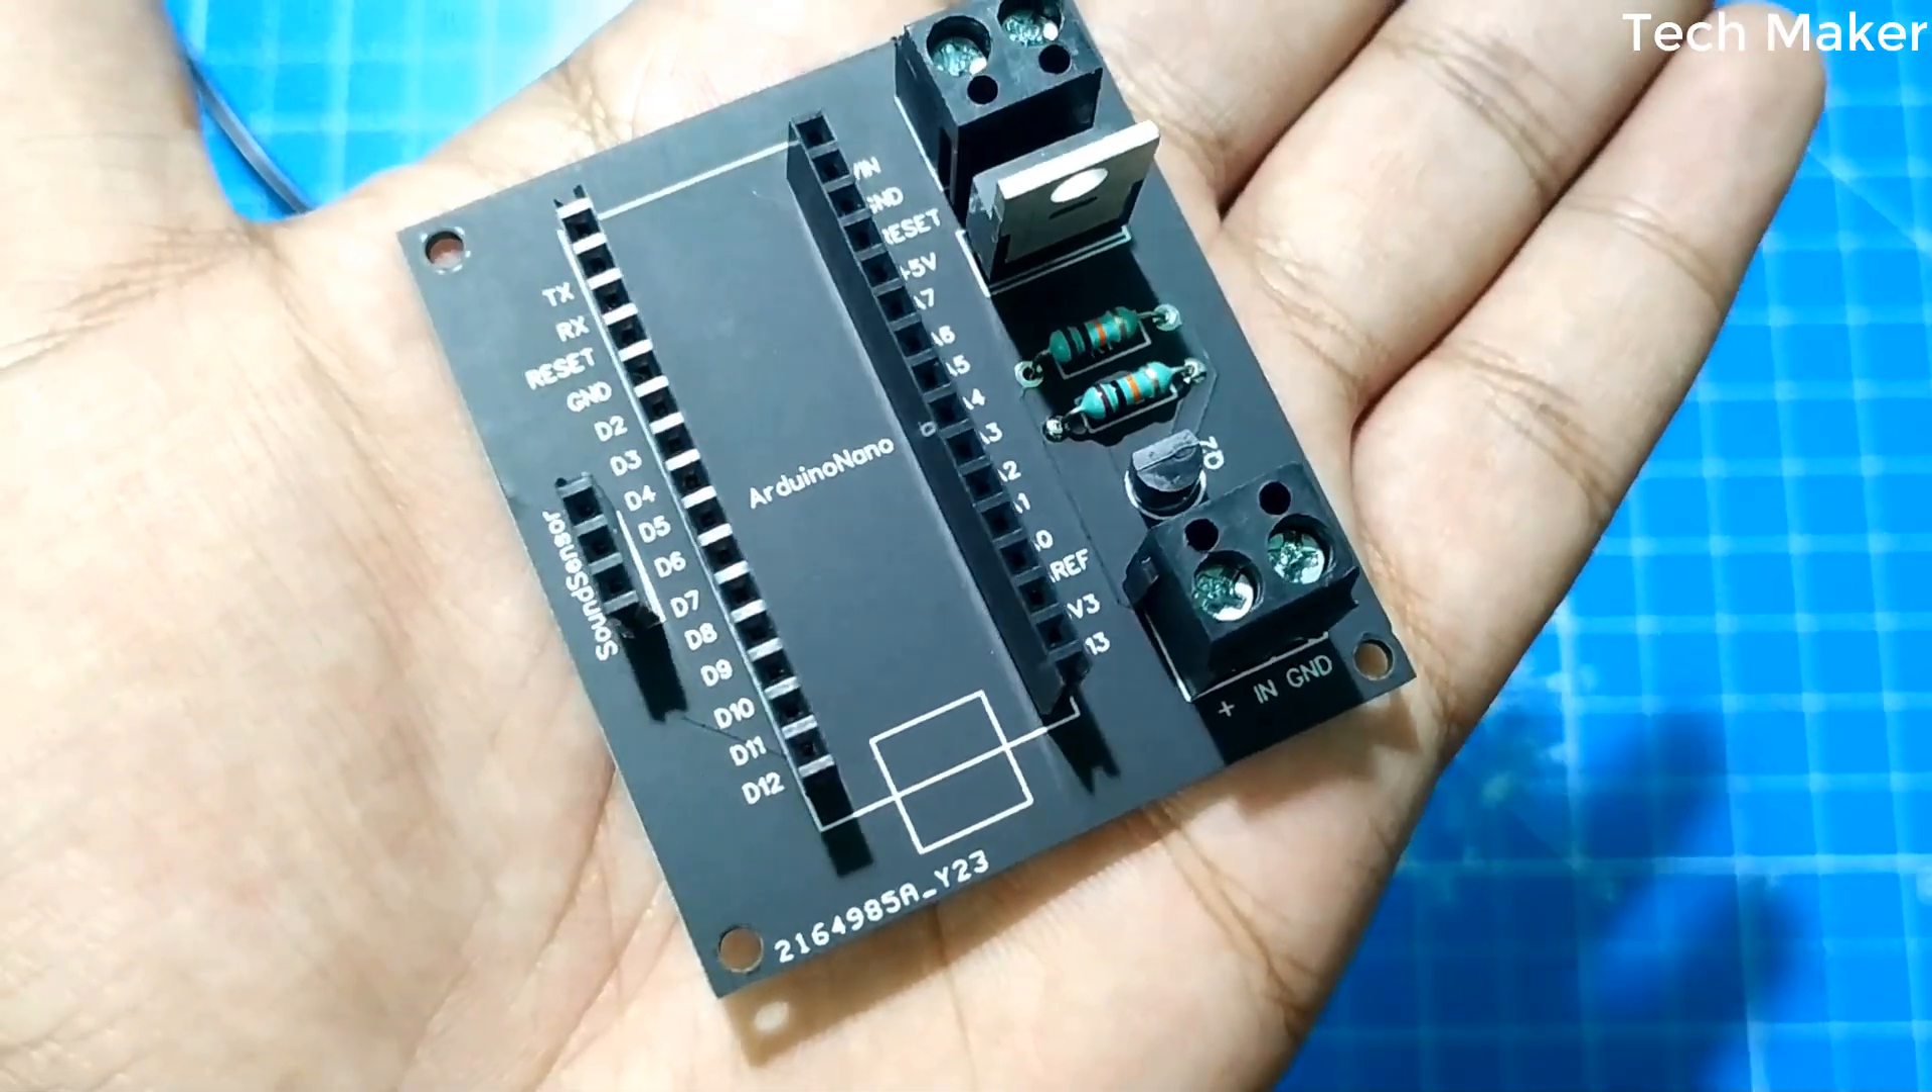Is This is how the PCB looks after assembling the components.